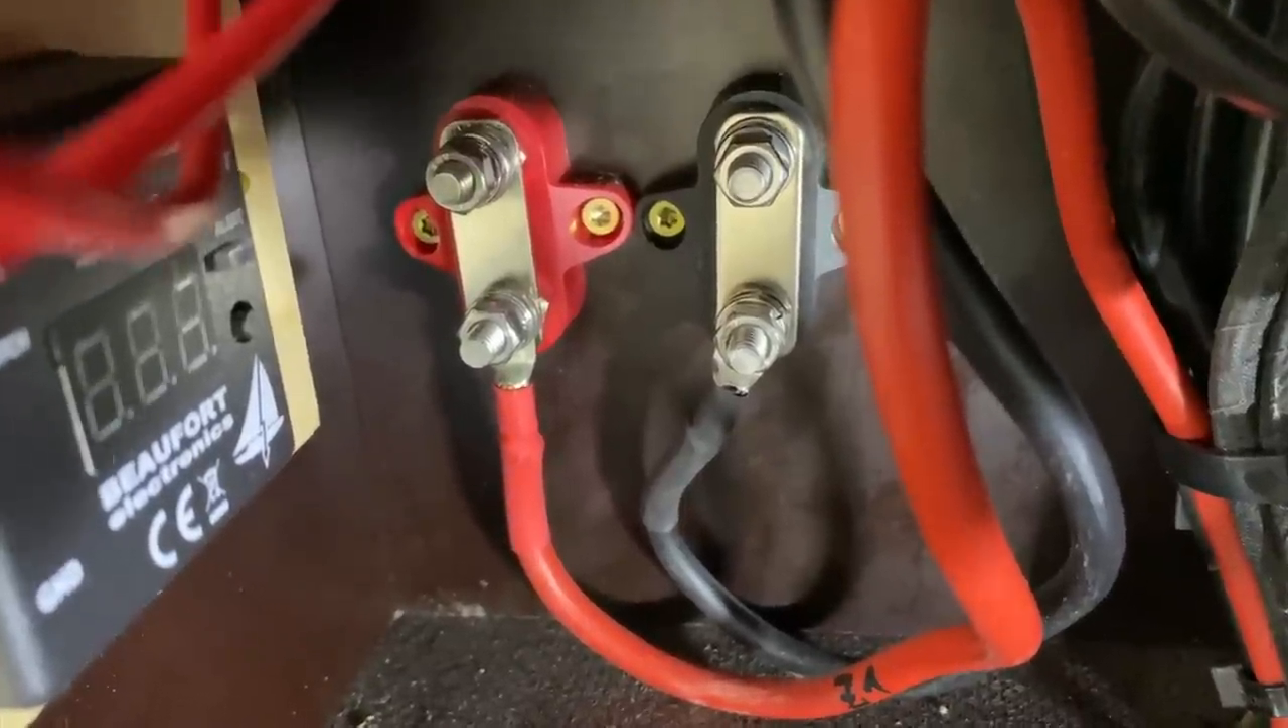Da habe ich einfach so Batterieklemmen mit auf meine Verteilungsplatte hier montiert.